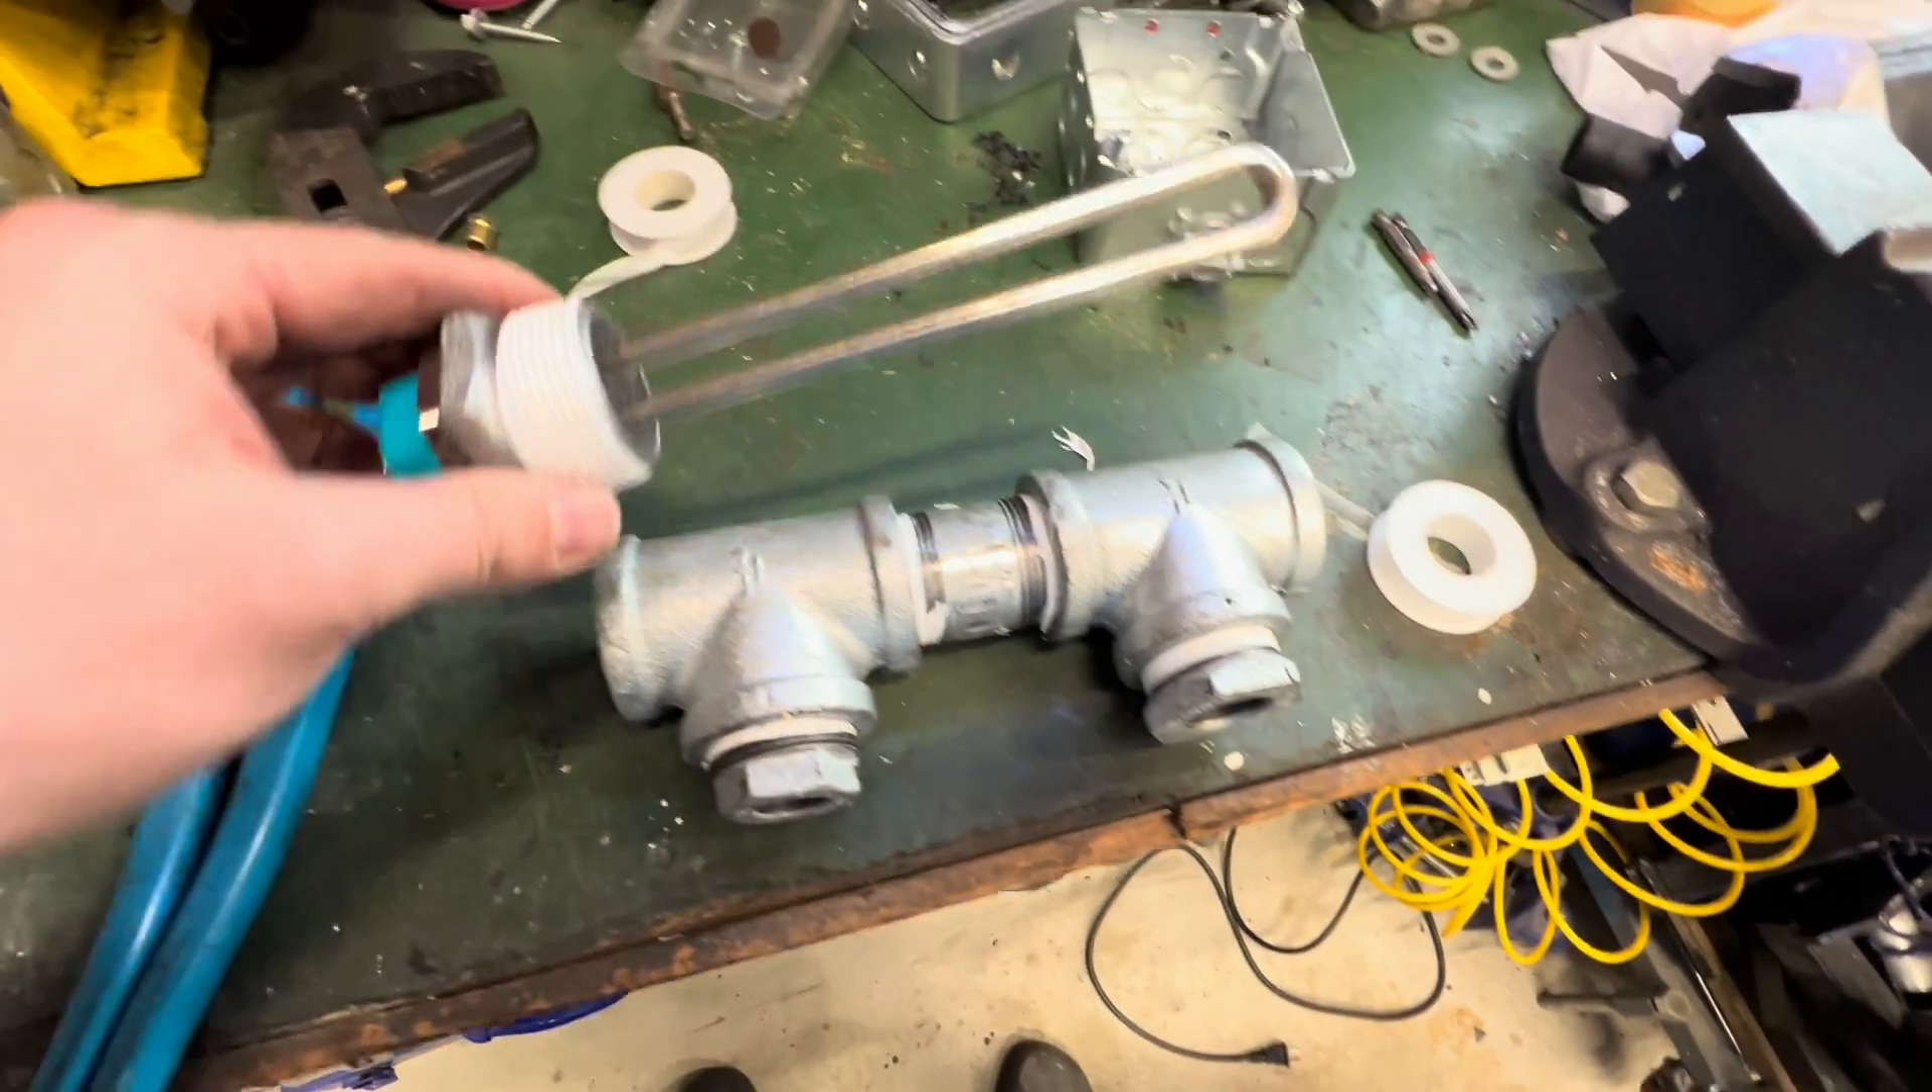Okay, so we have the basic body of the inline water heater assembled.